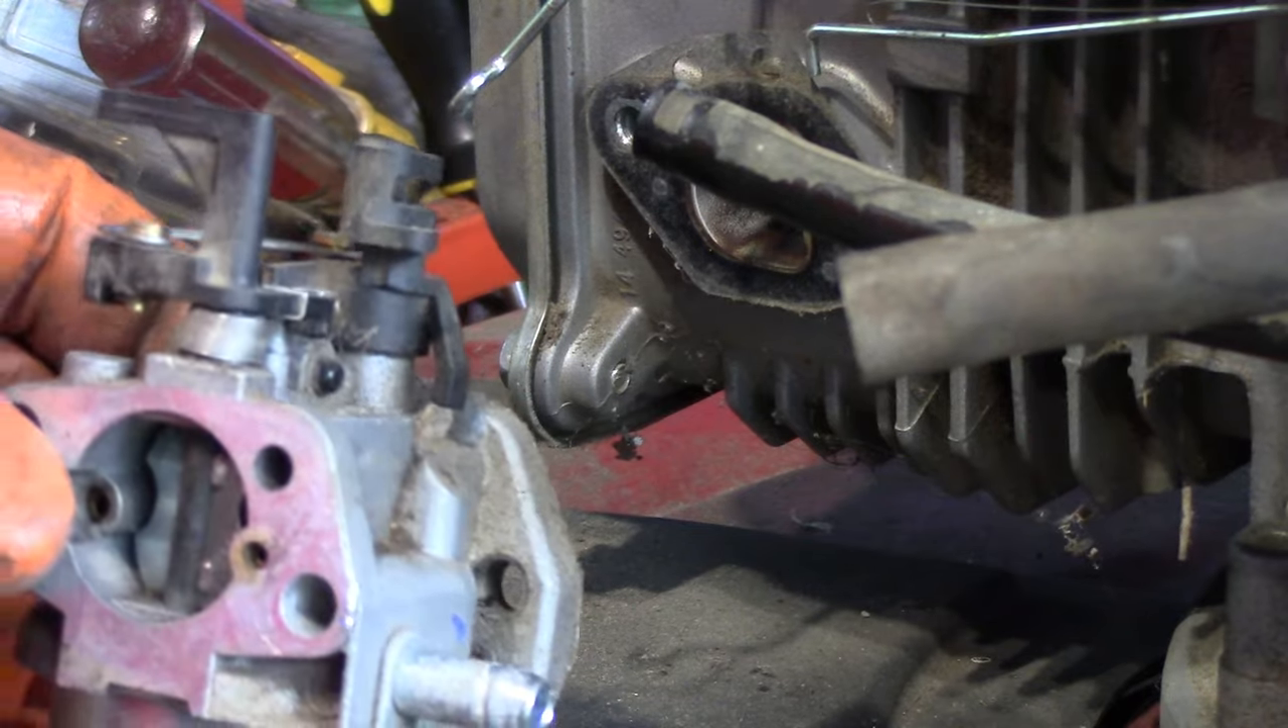So now our carburetor is down.